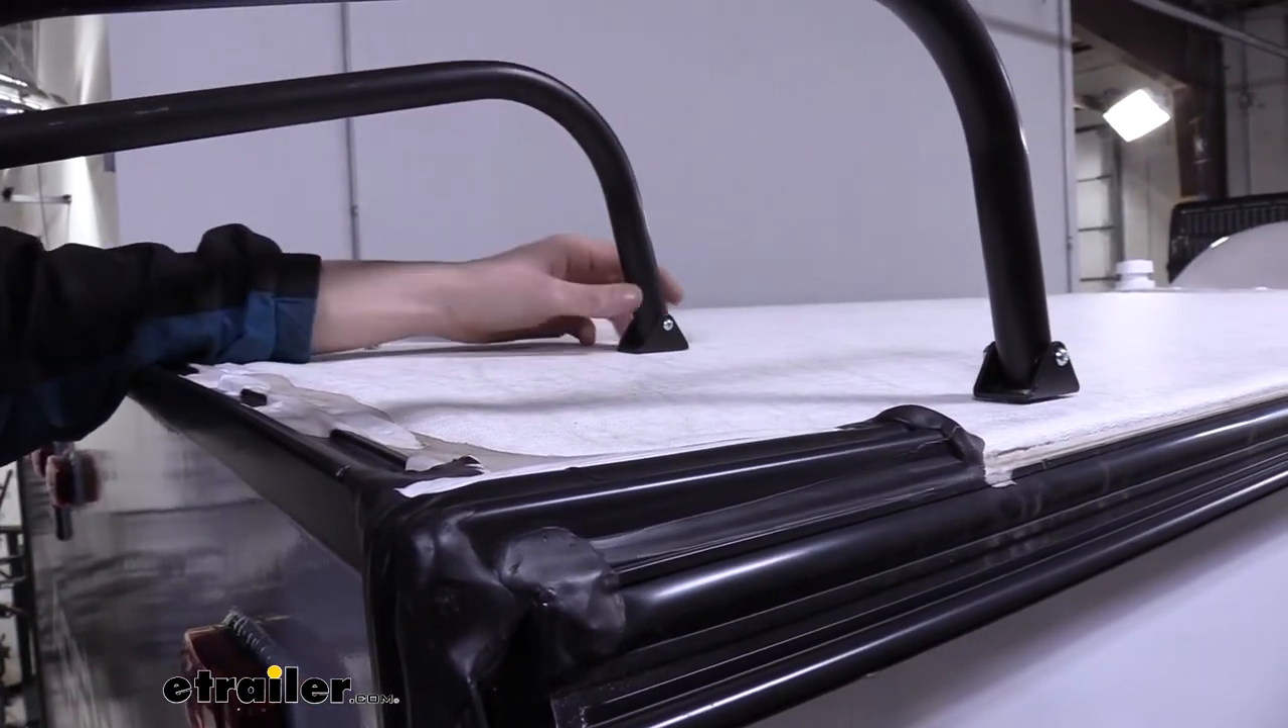We can see that the feet are going to sit on the roof as well so we don't need to make any trimming to this.